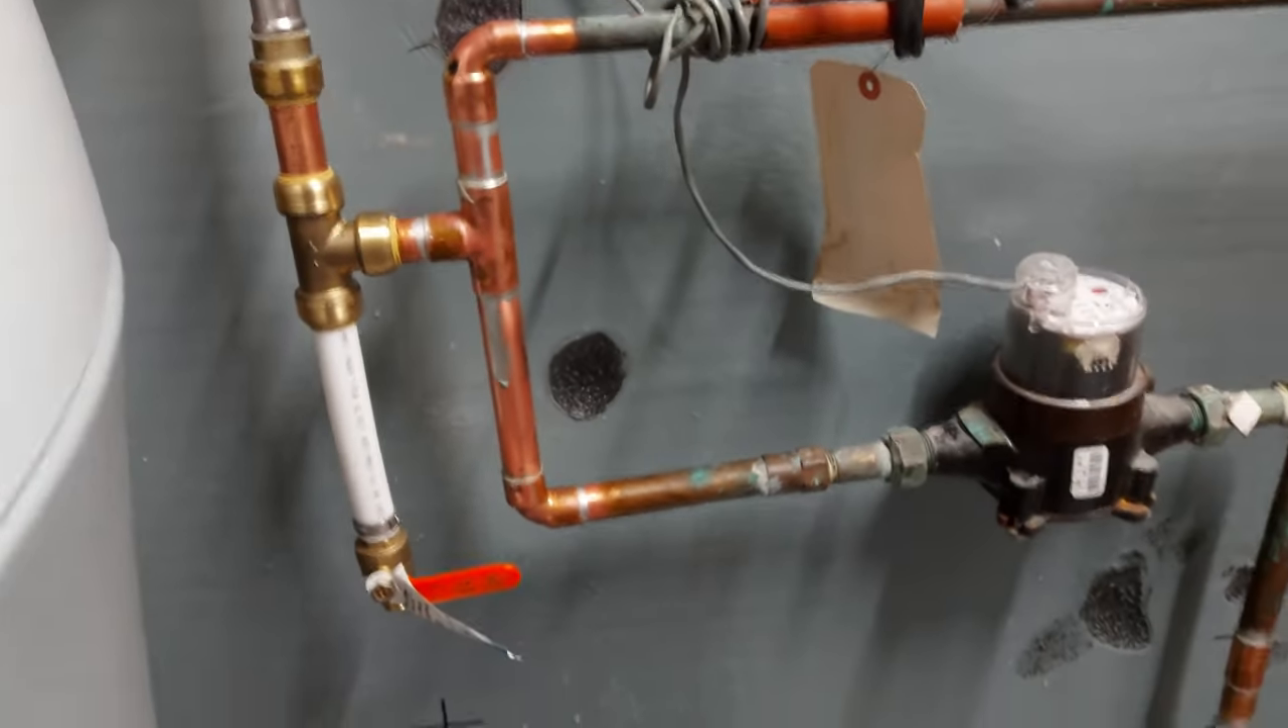I've got the valve, I haven't got the final pipe to the sump pump connected yet but I've got the valve on there and I've got it turned off so time to see what blows apart.